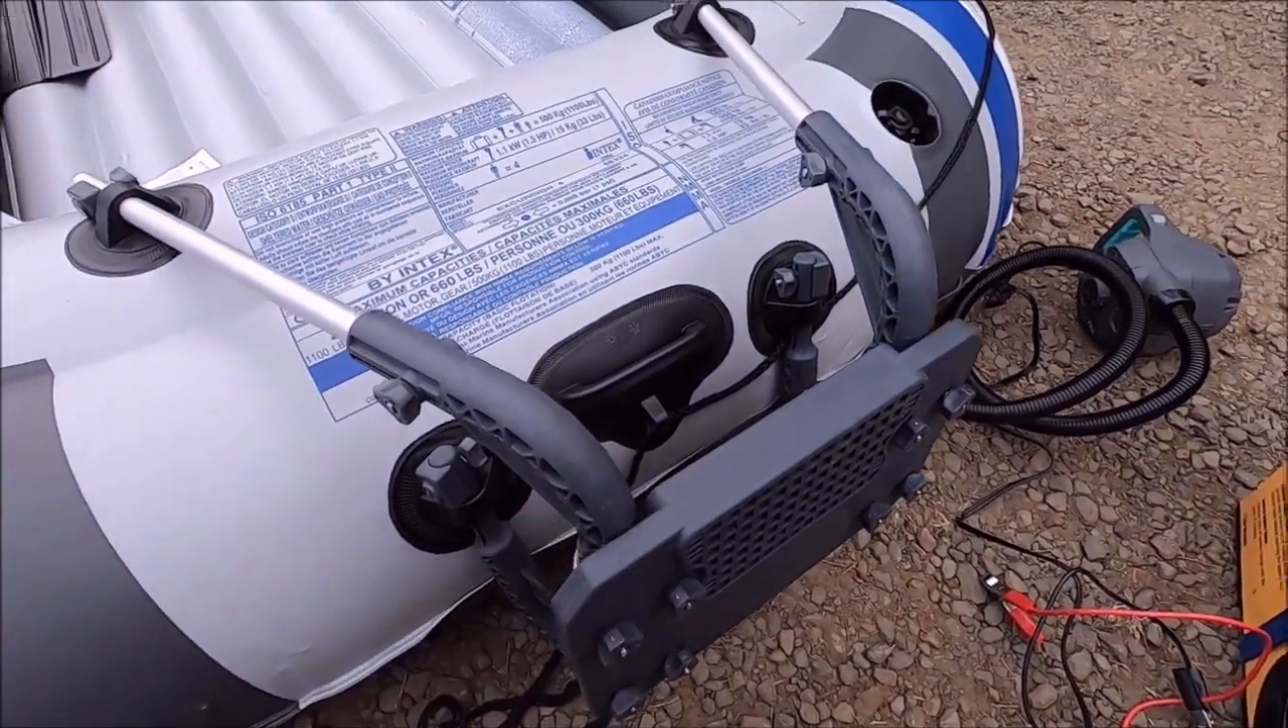The motor mount is installed it's nice and secure.